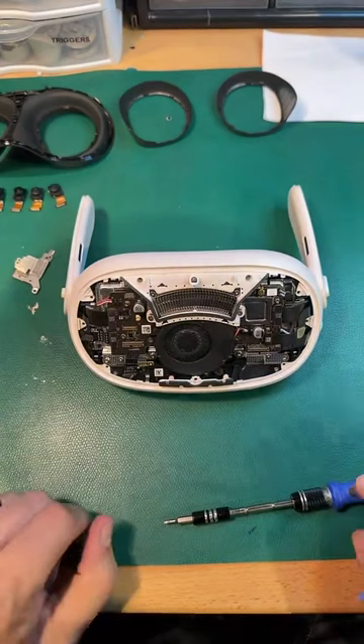All right, the faceplate is finally free, which leaves us with this.